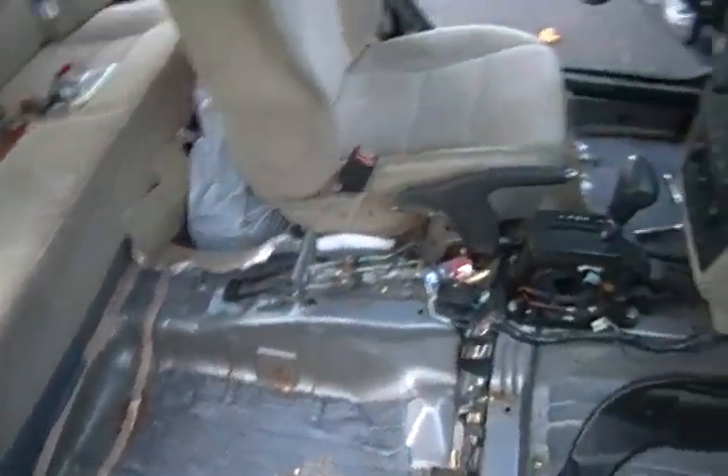And now you can see the carpet has been removed on this side.